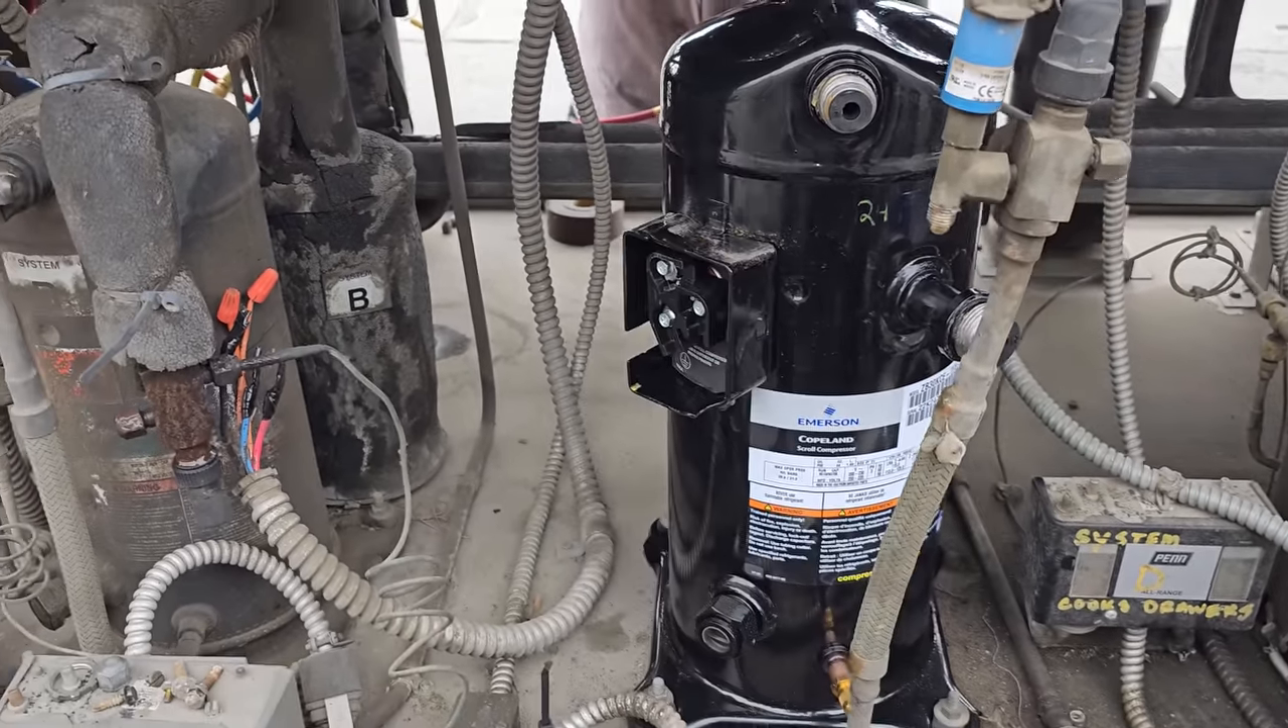We've got the new compressor in now.